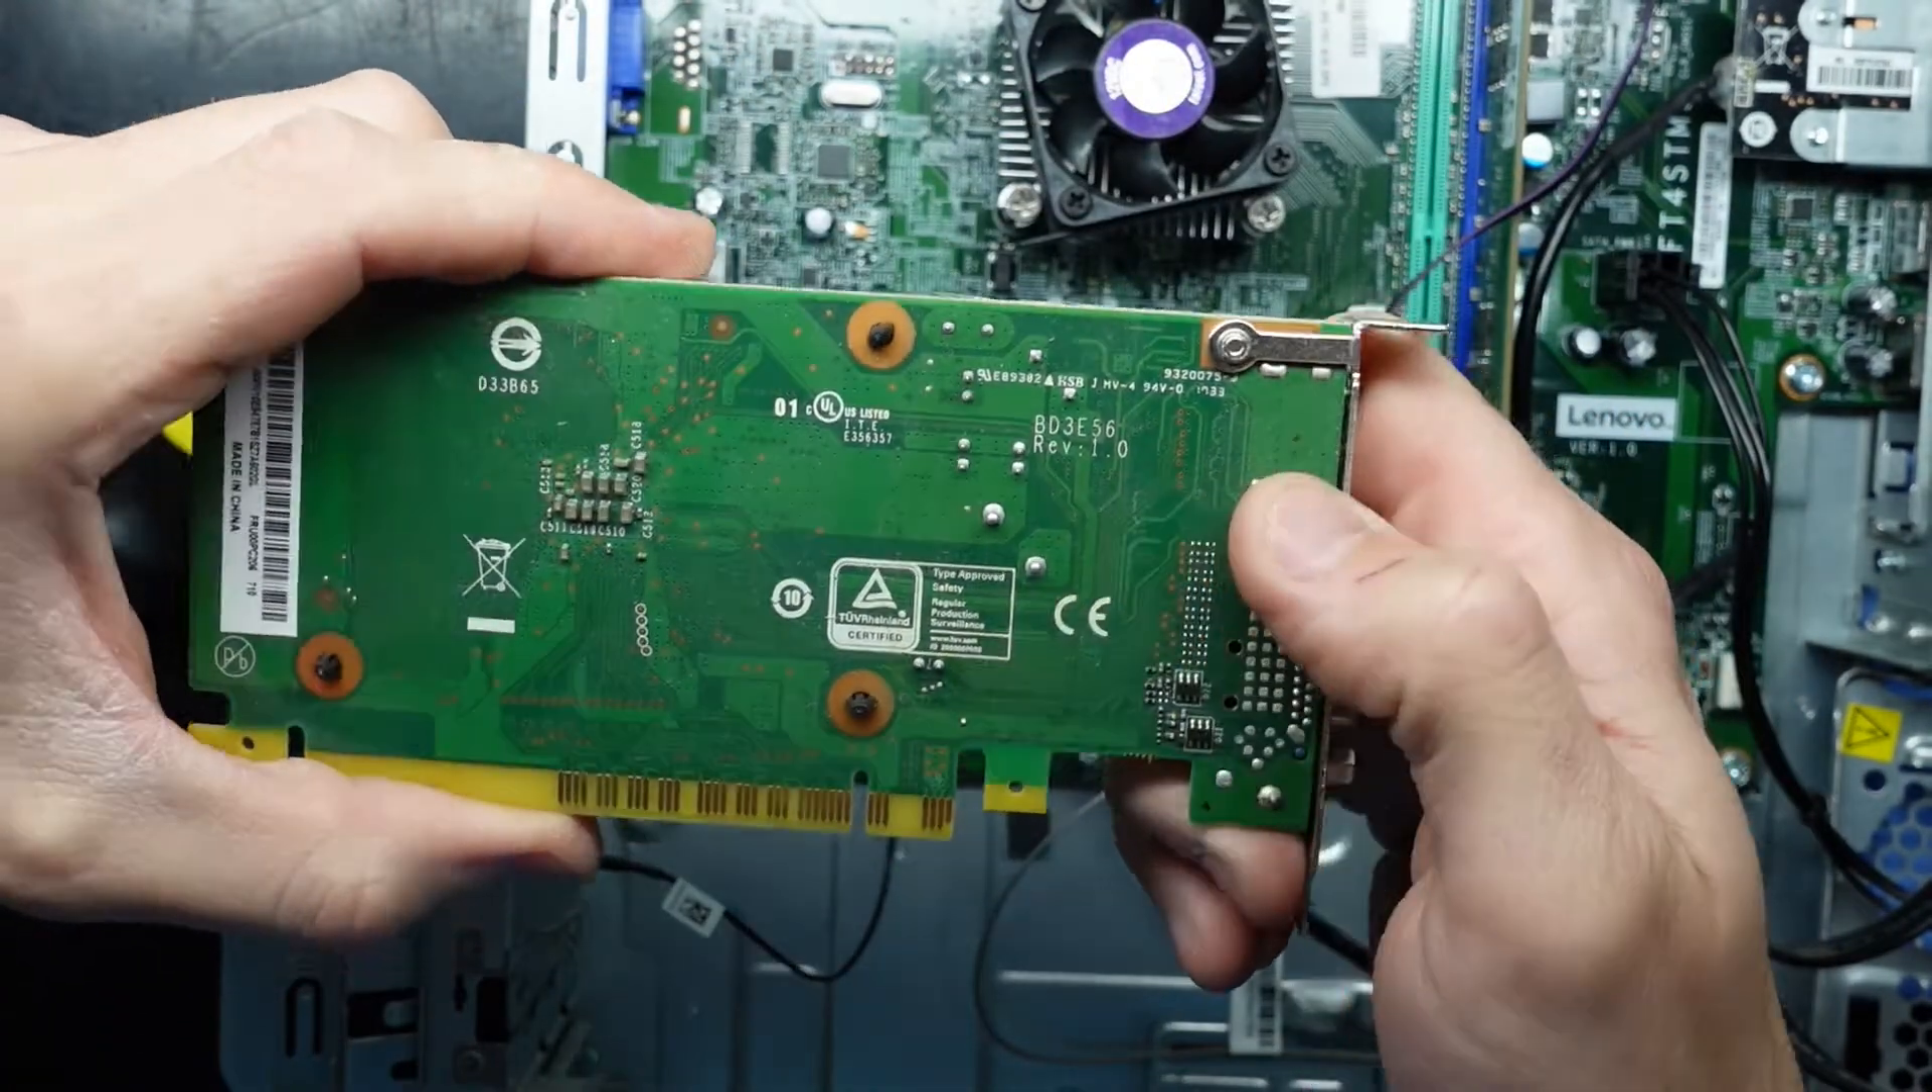And we have one removed graphics card.